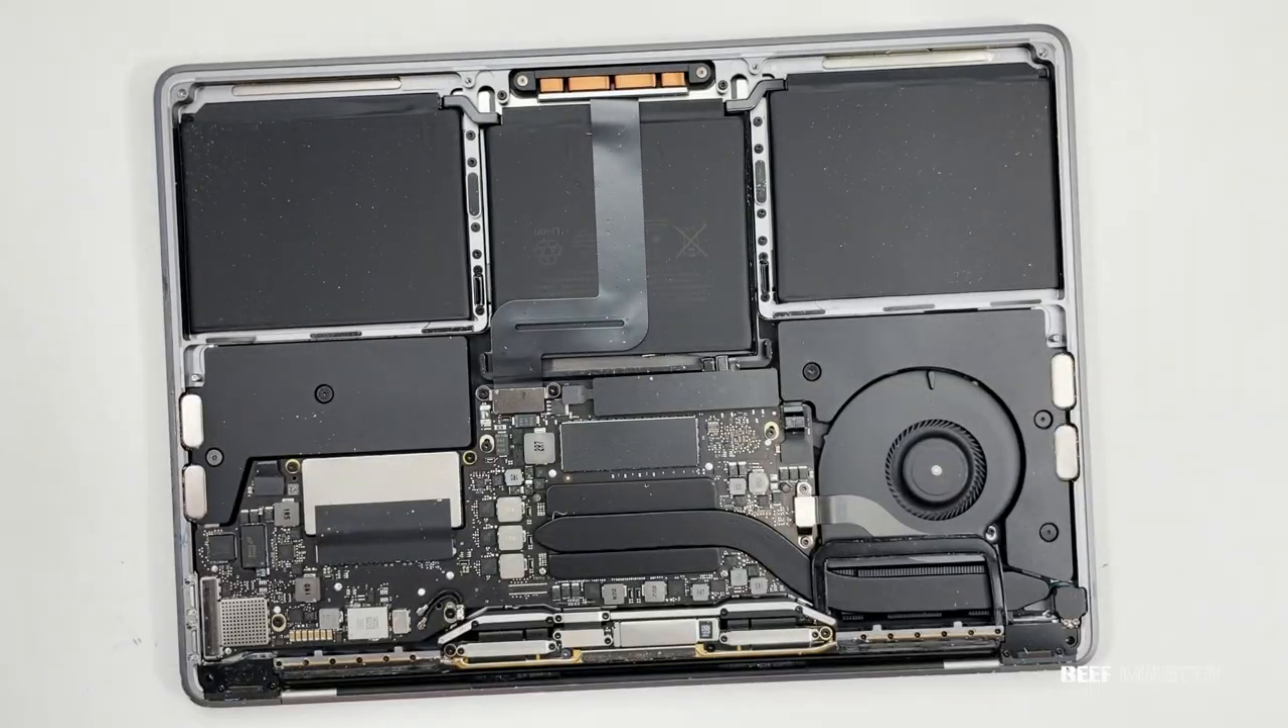With the back panel off we can now see the internals of the MacBook.